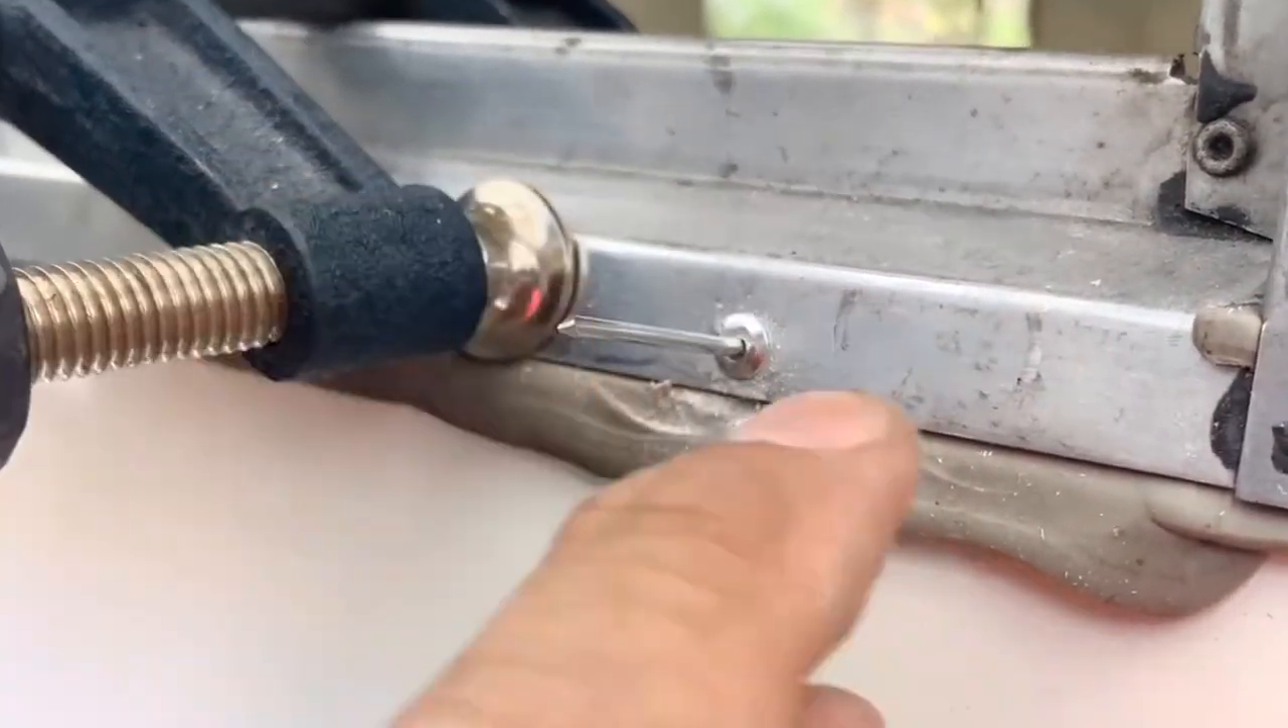So what I'm doing you see that I got that rivet in all the way in. I had to push it in nice and tight.